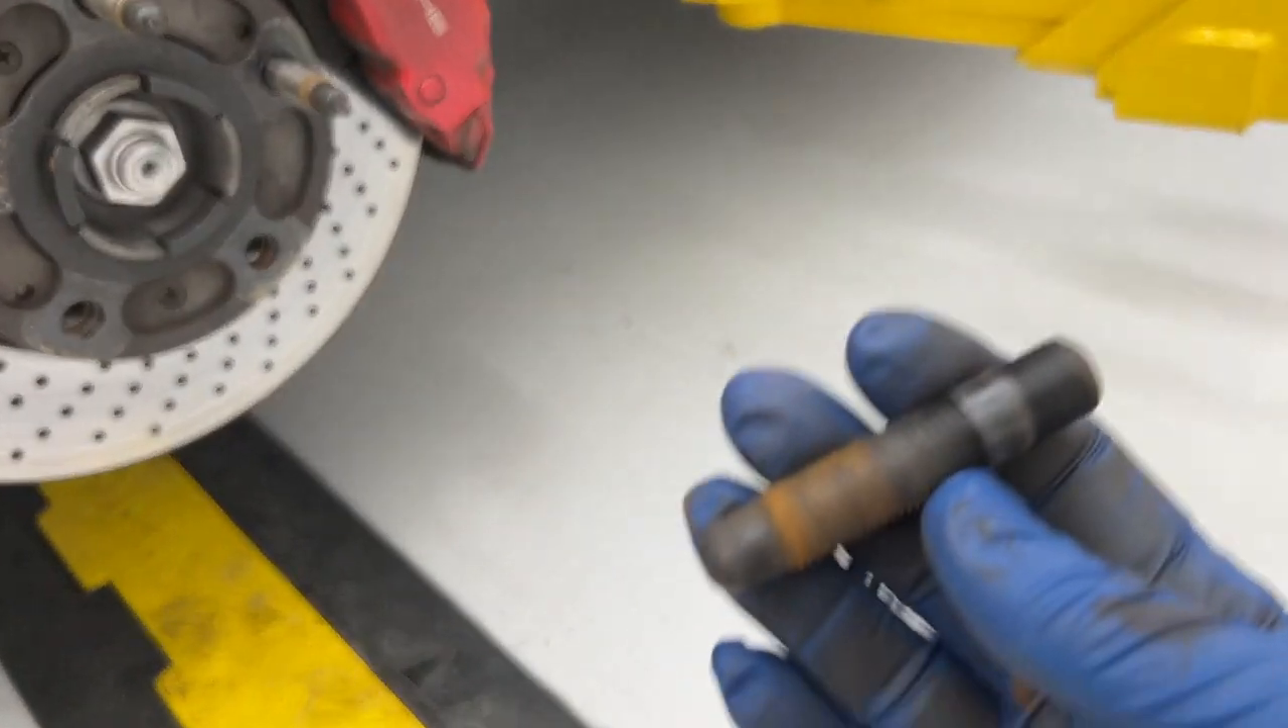All right, got the wheels off.